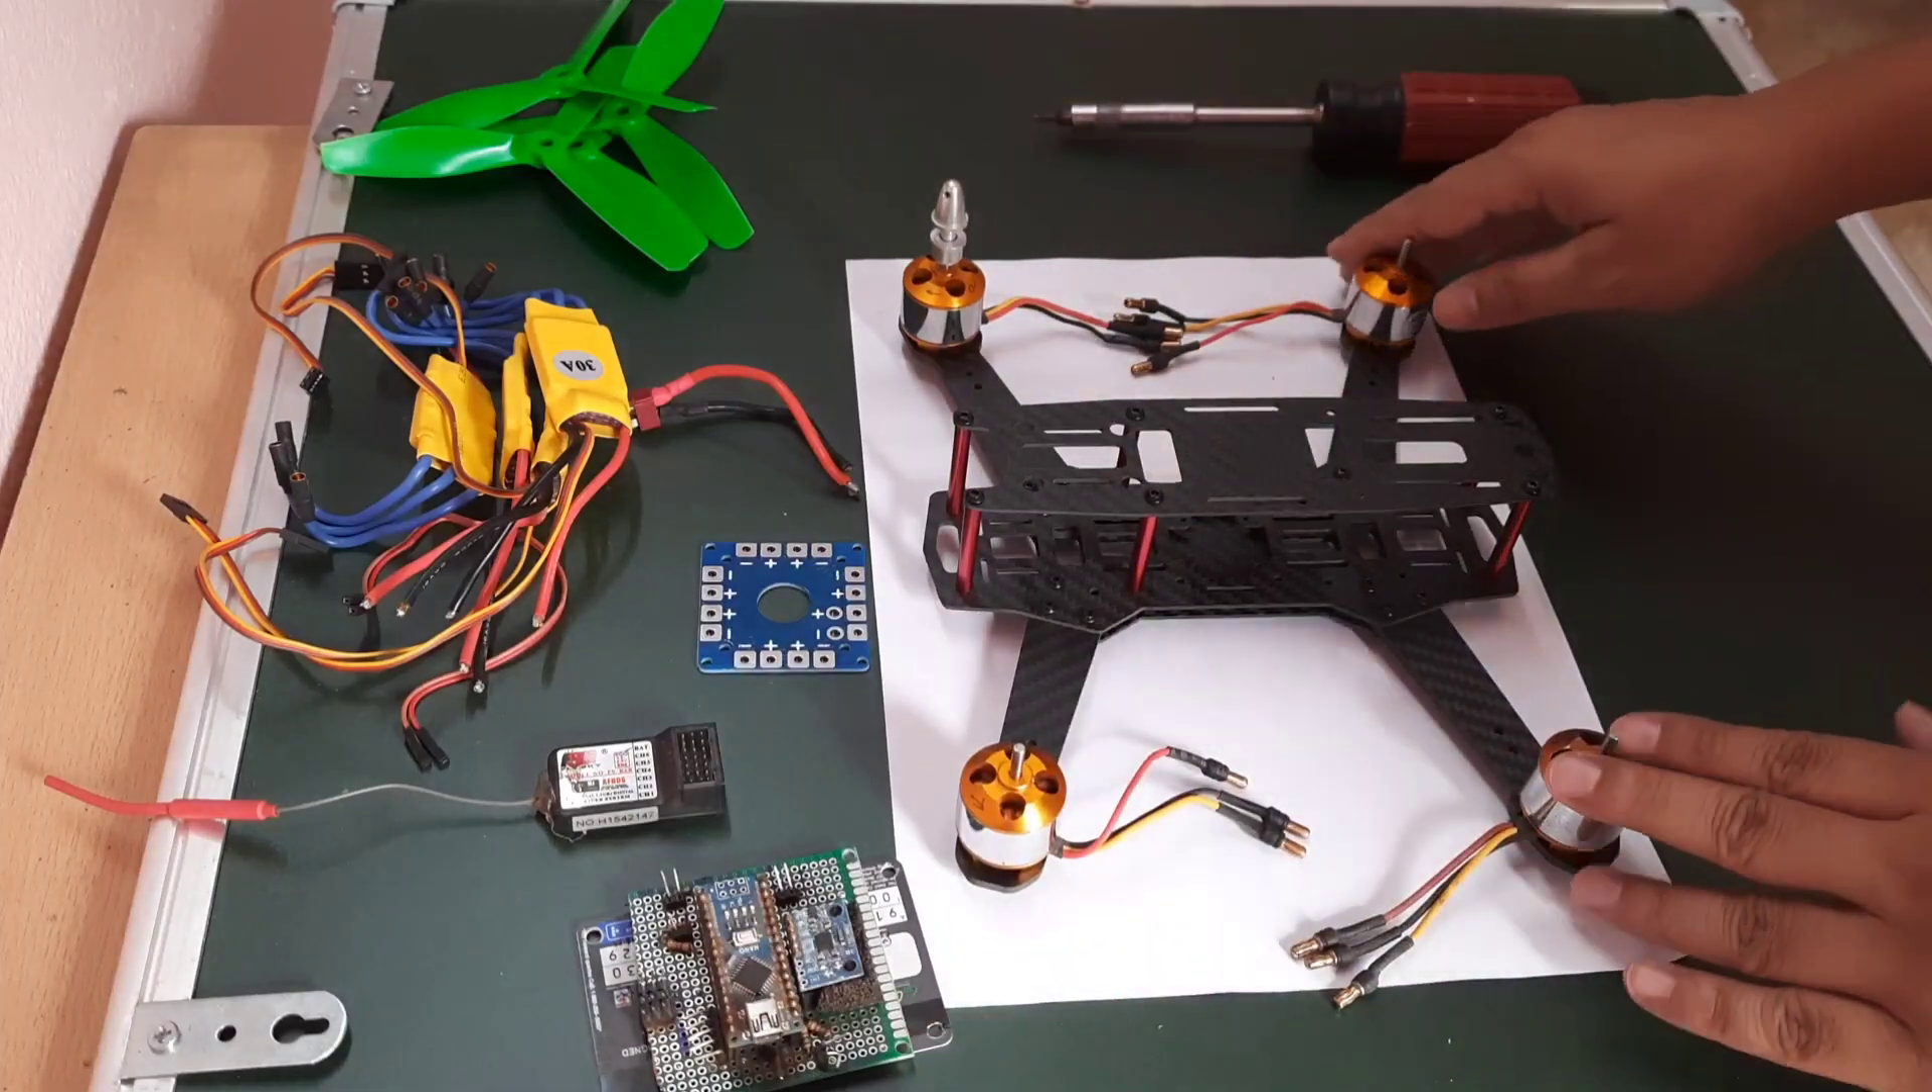So all the motors are assembled.